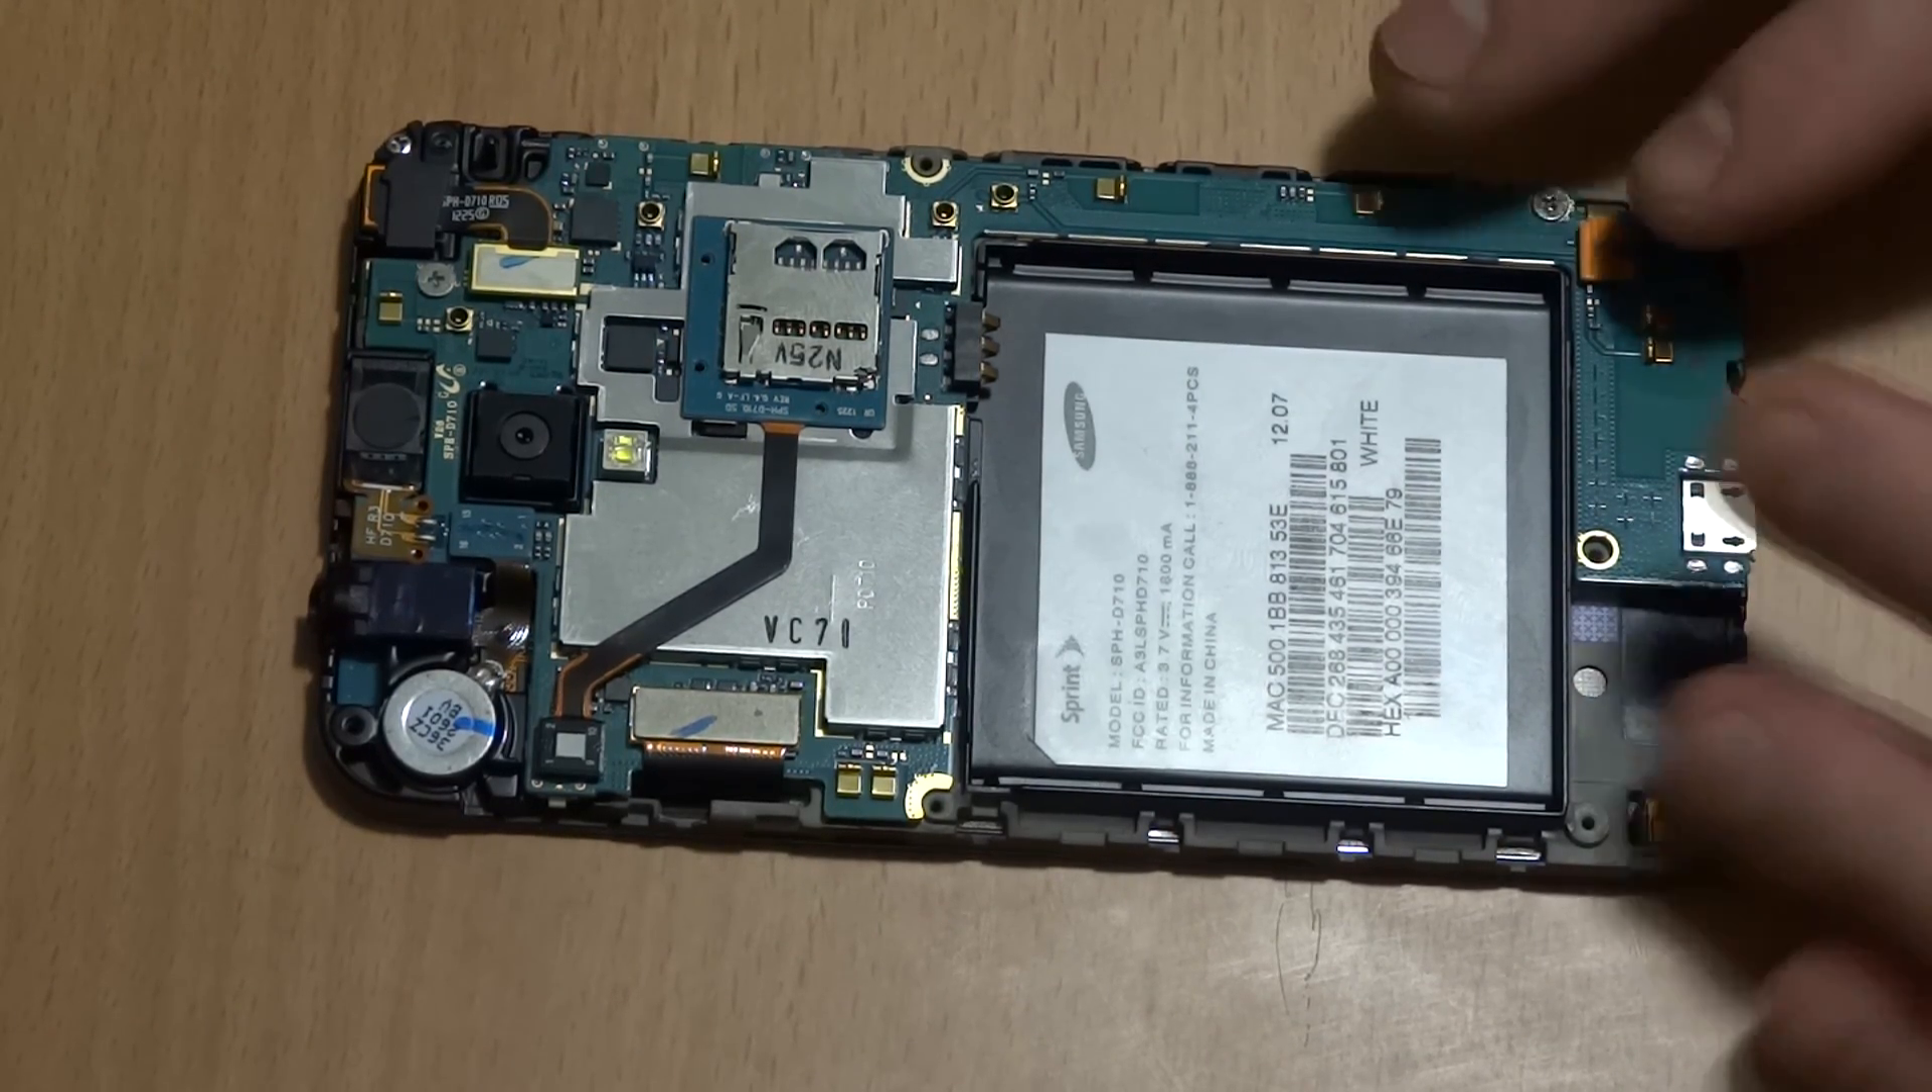So now we have the back off.